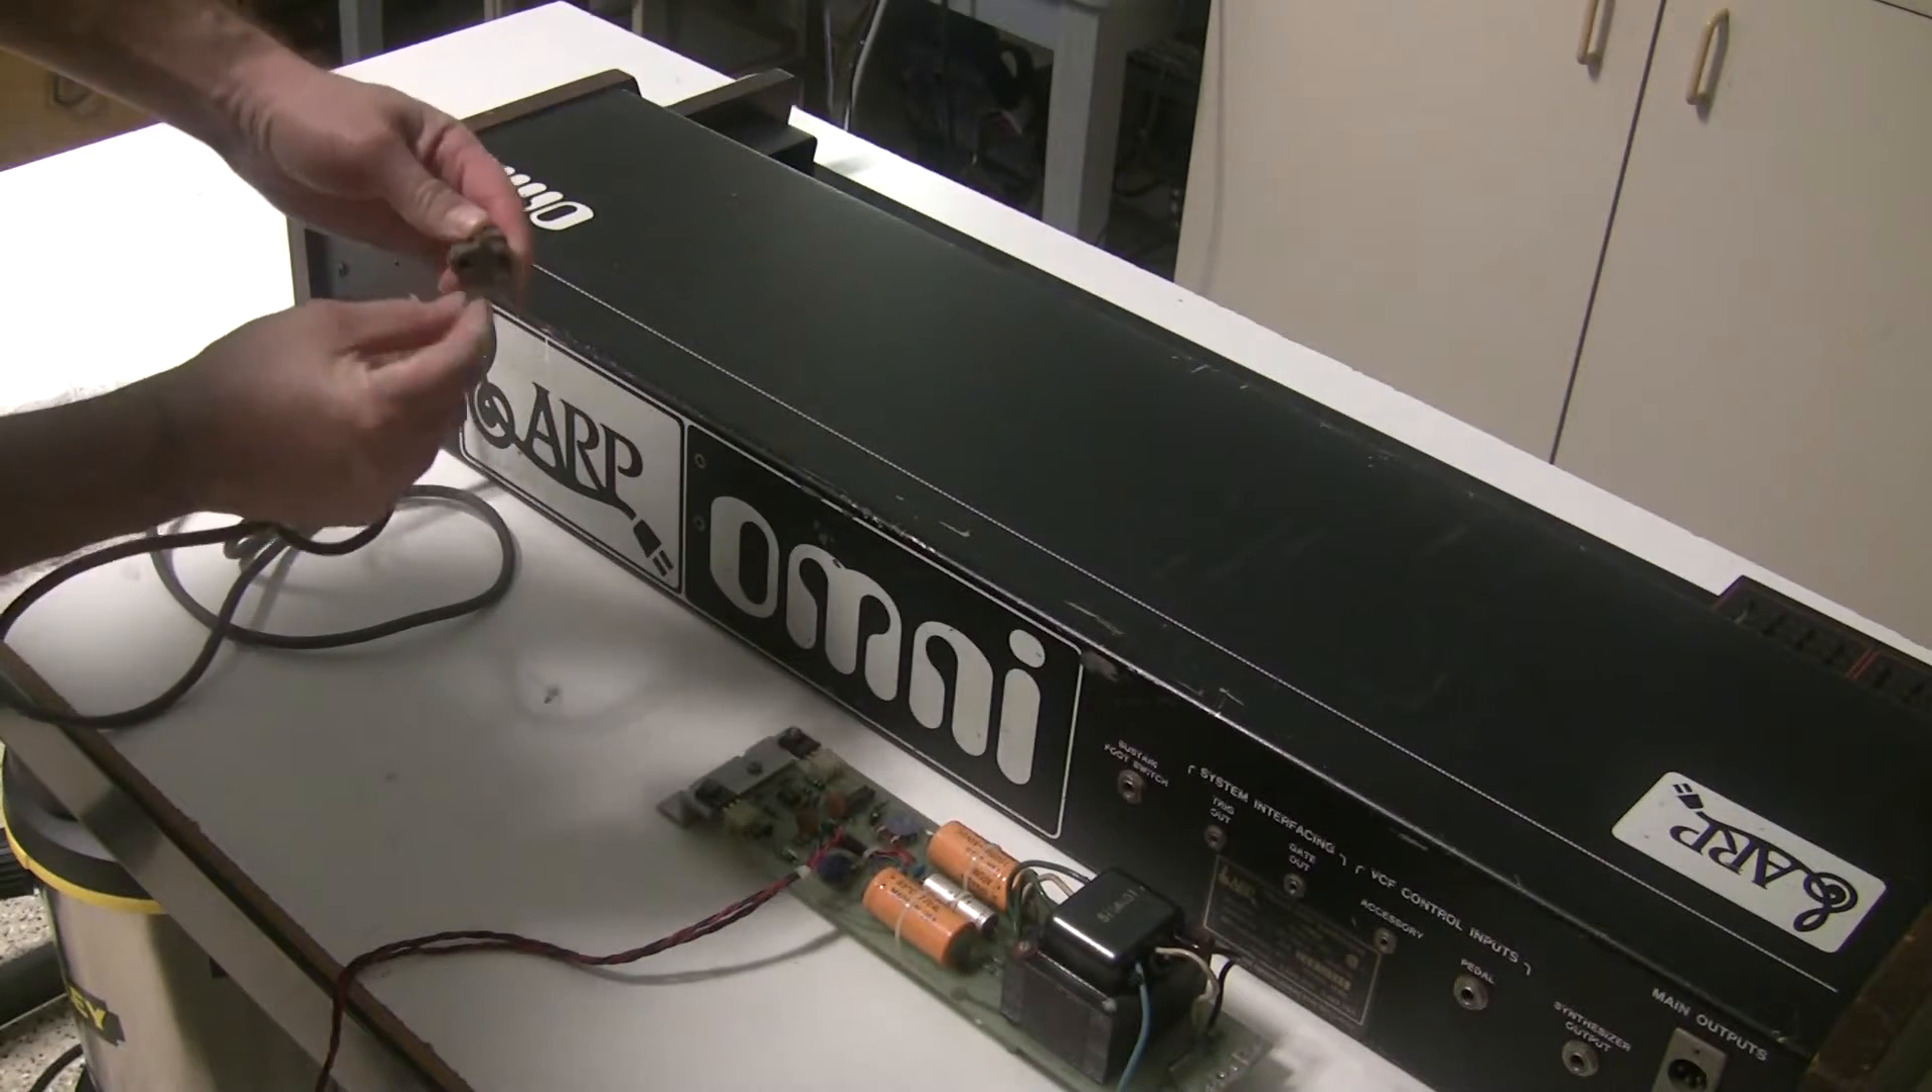So now I've got the power supply board out.